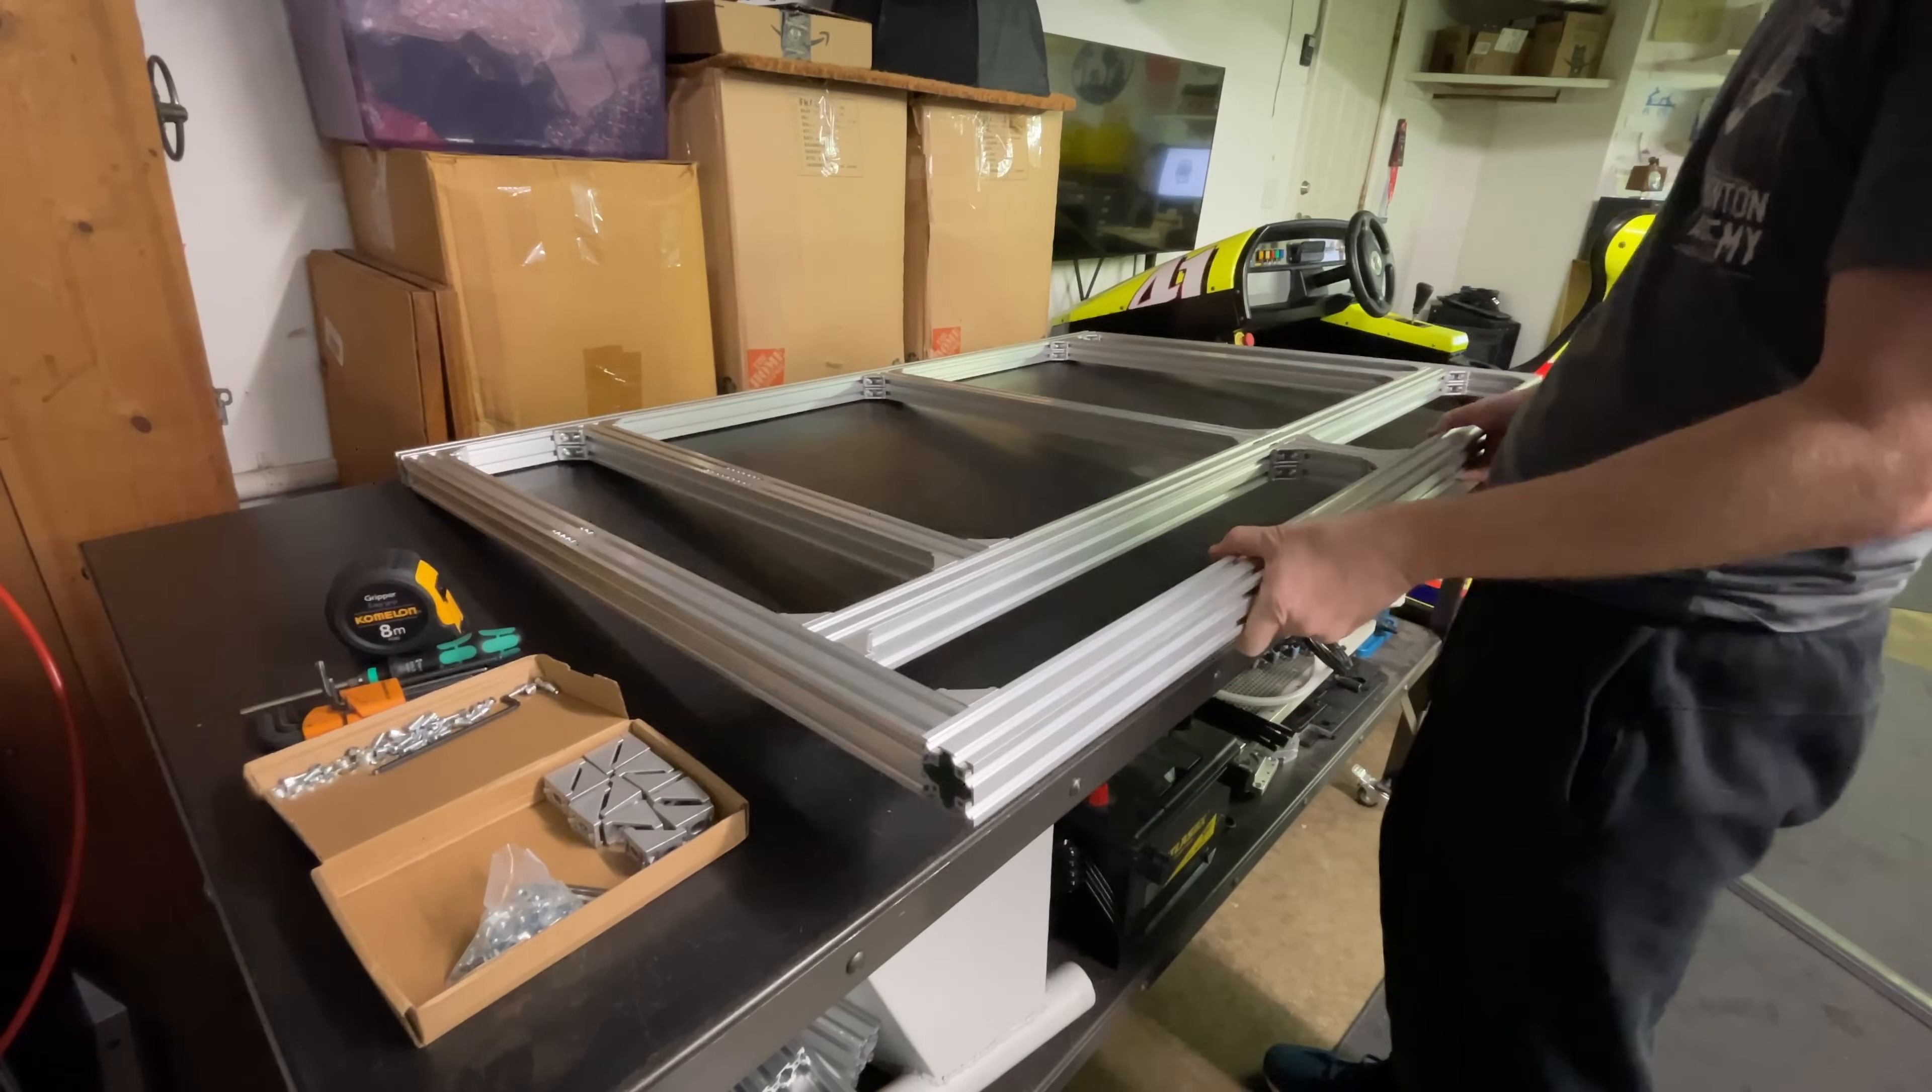The base is all assembled and it feels really rigid and everything came out really square so I think we have a good foundation here to build upon.